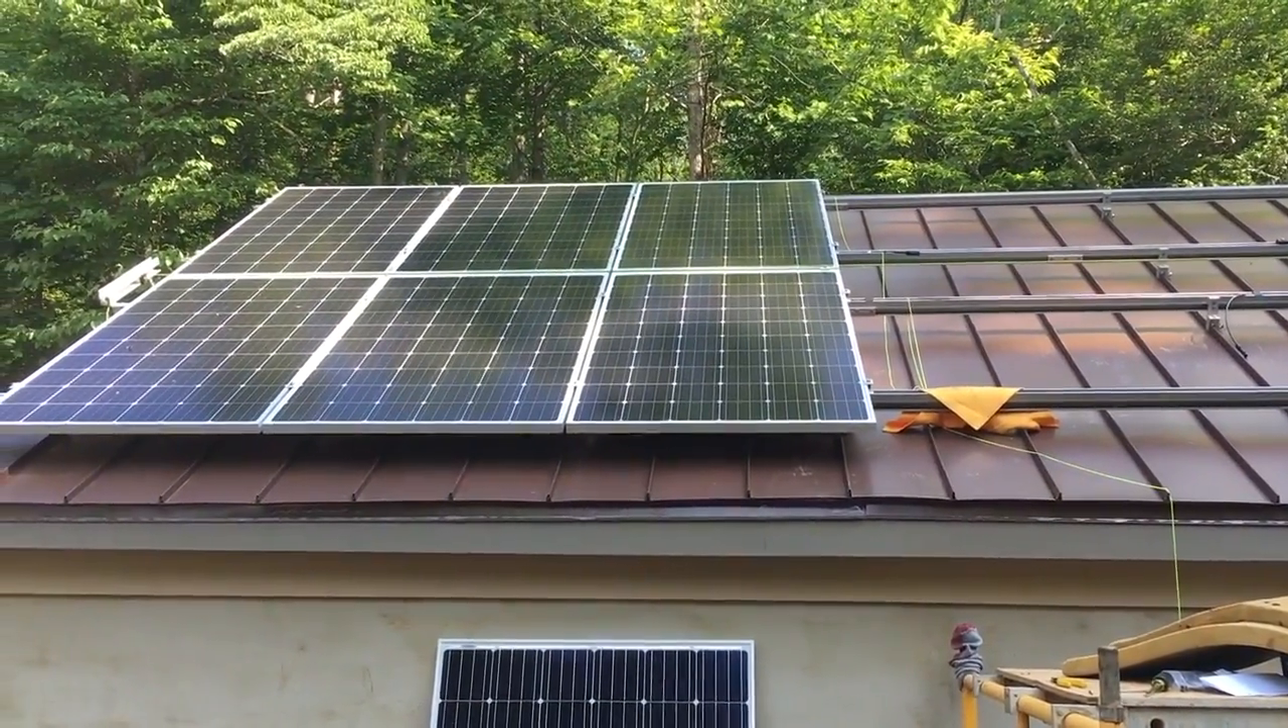We're about halfway done mounting panels right now. We've got one full string connected.